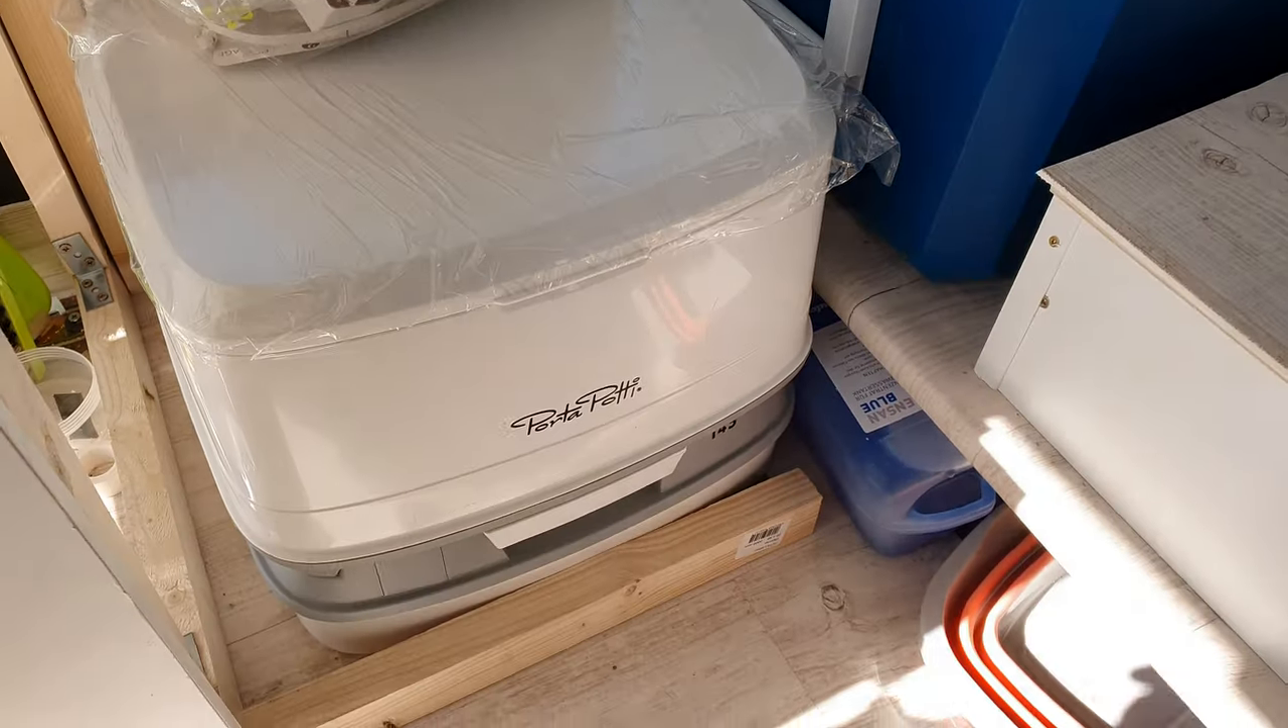Hier ist die Toilette. Da kommt jetzt noch ein Brett drauf.